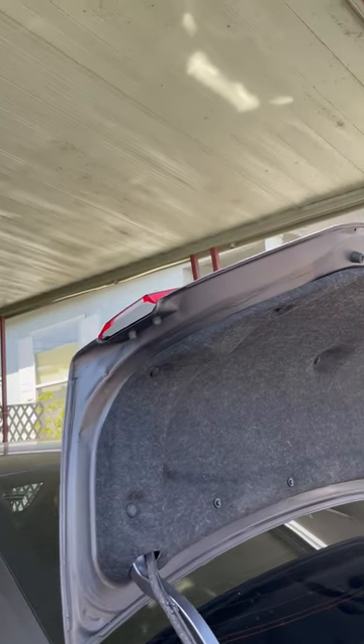We got the trunk panel back on.